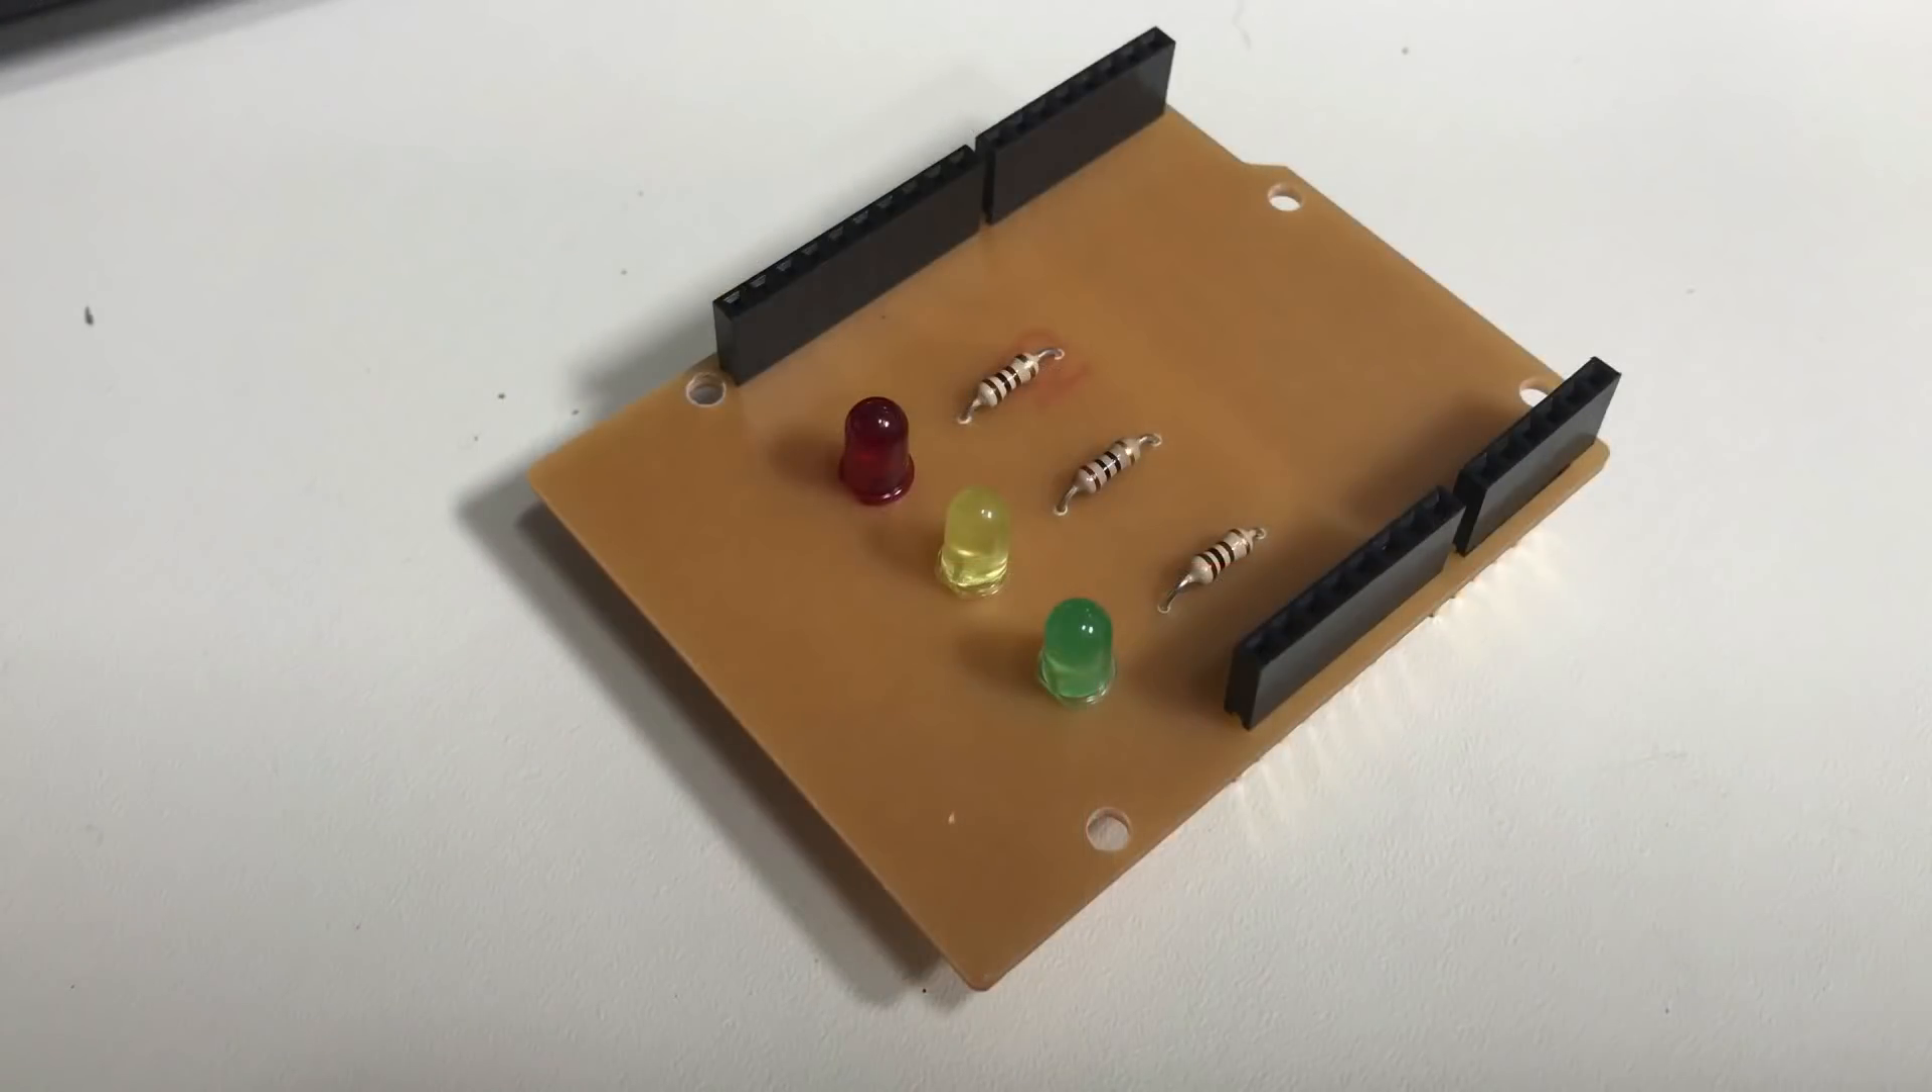I had all the components in my electronics lab and here's the finished shield all soldered up with all the LEDs.